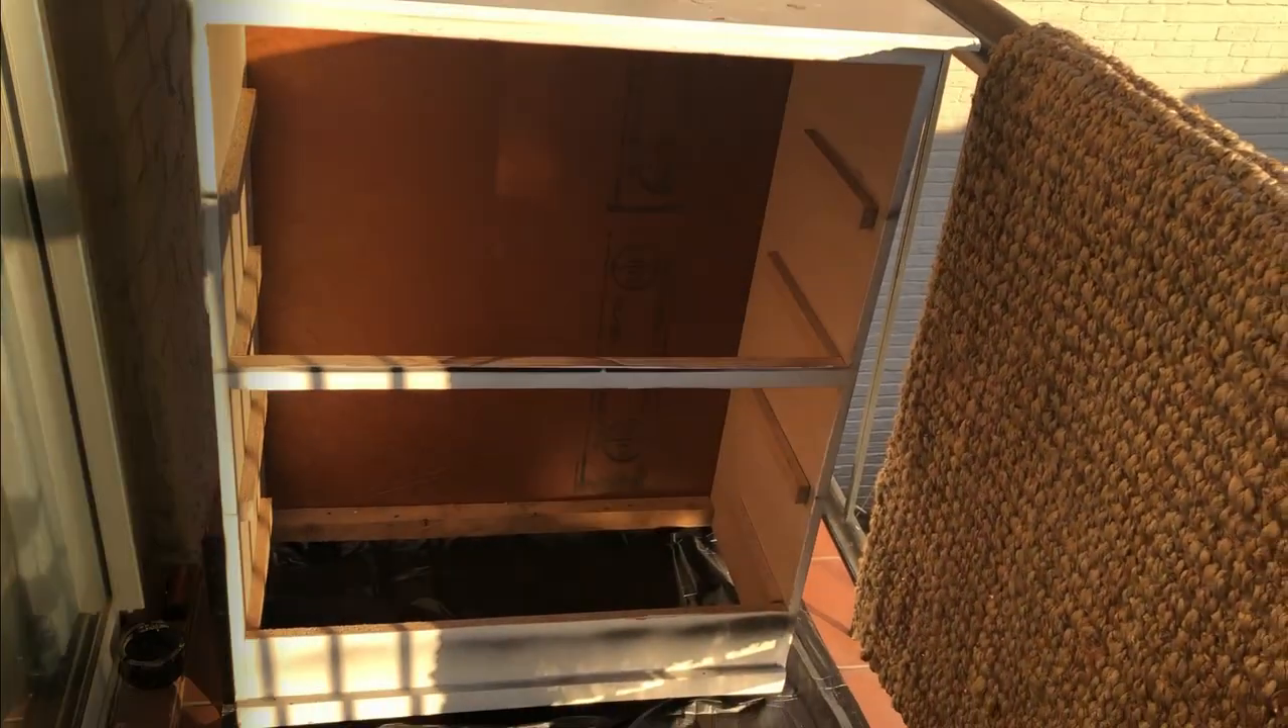What I've done now is I have removed the drawers.